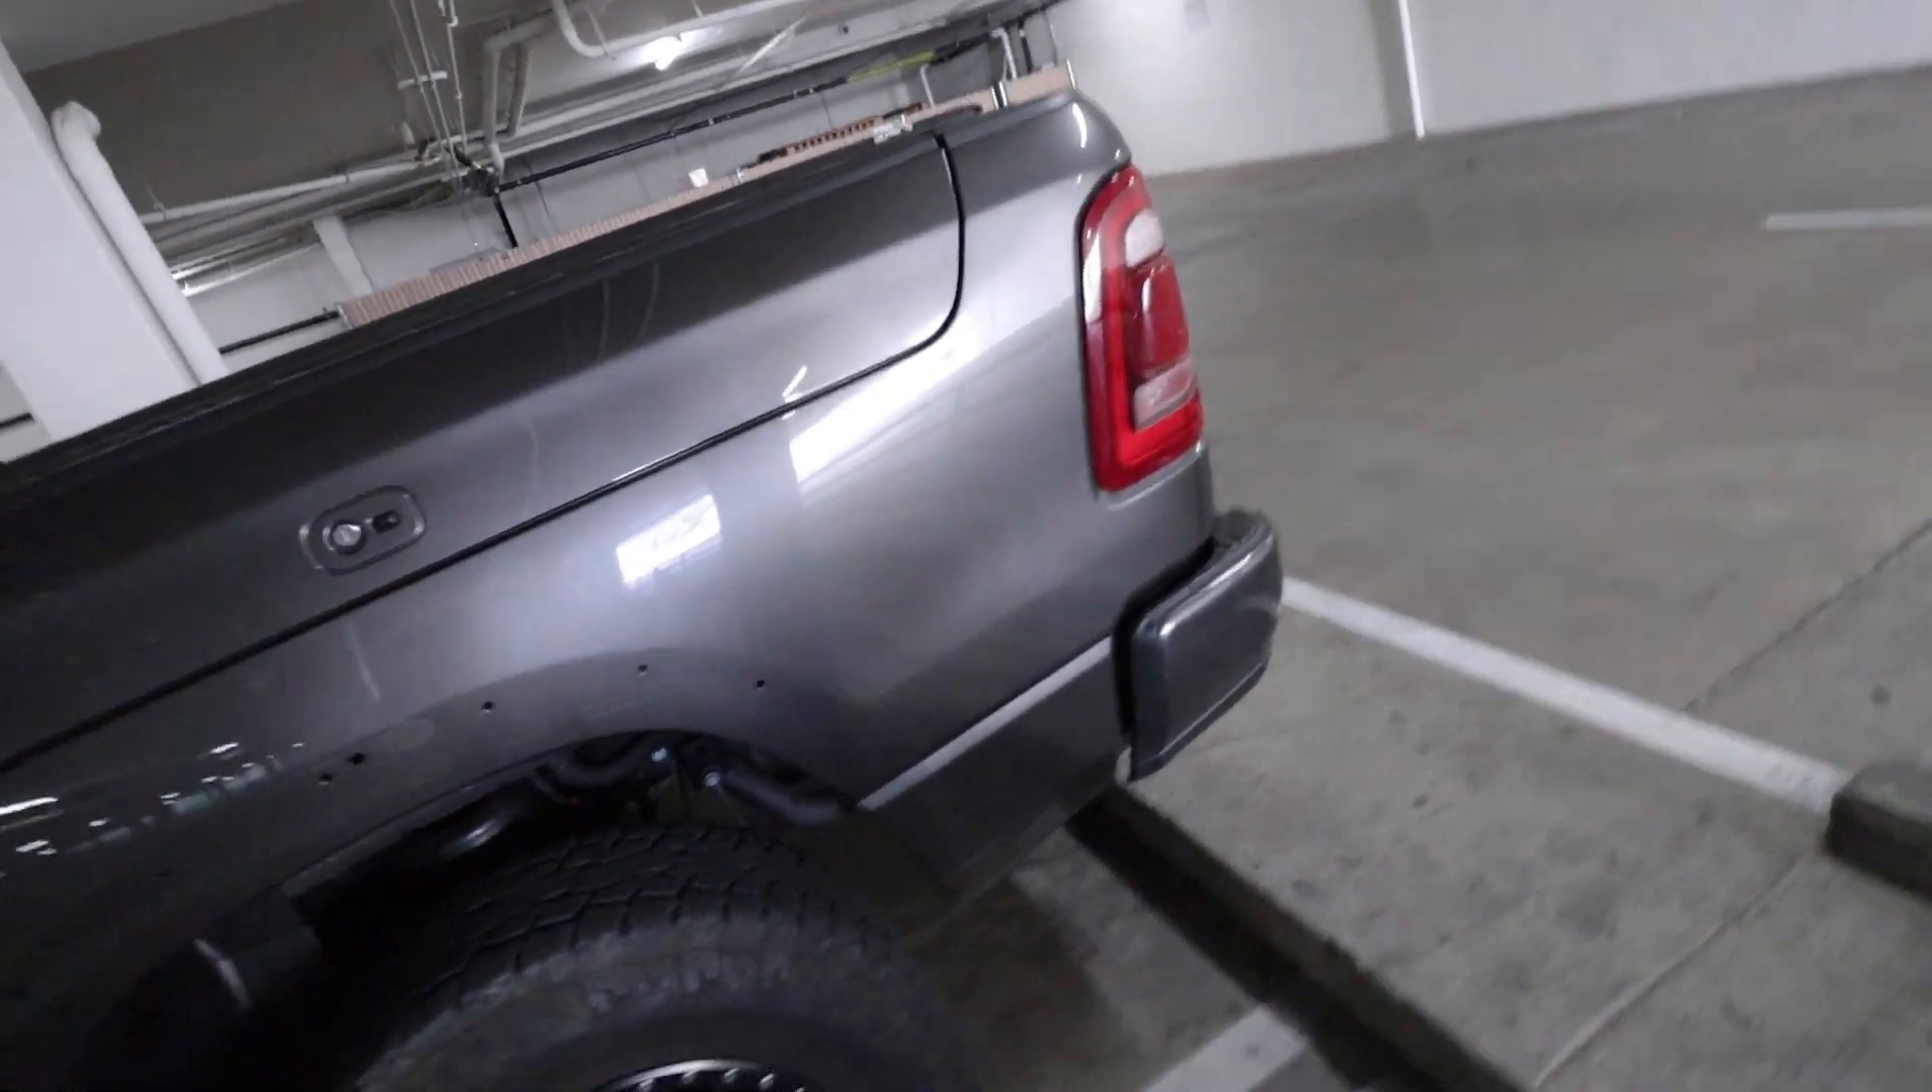We have everything taken off the truck that needs to be taken off well except the taillights.